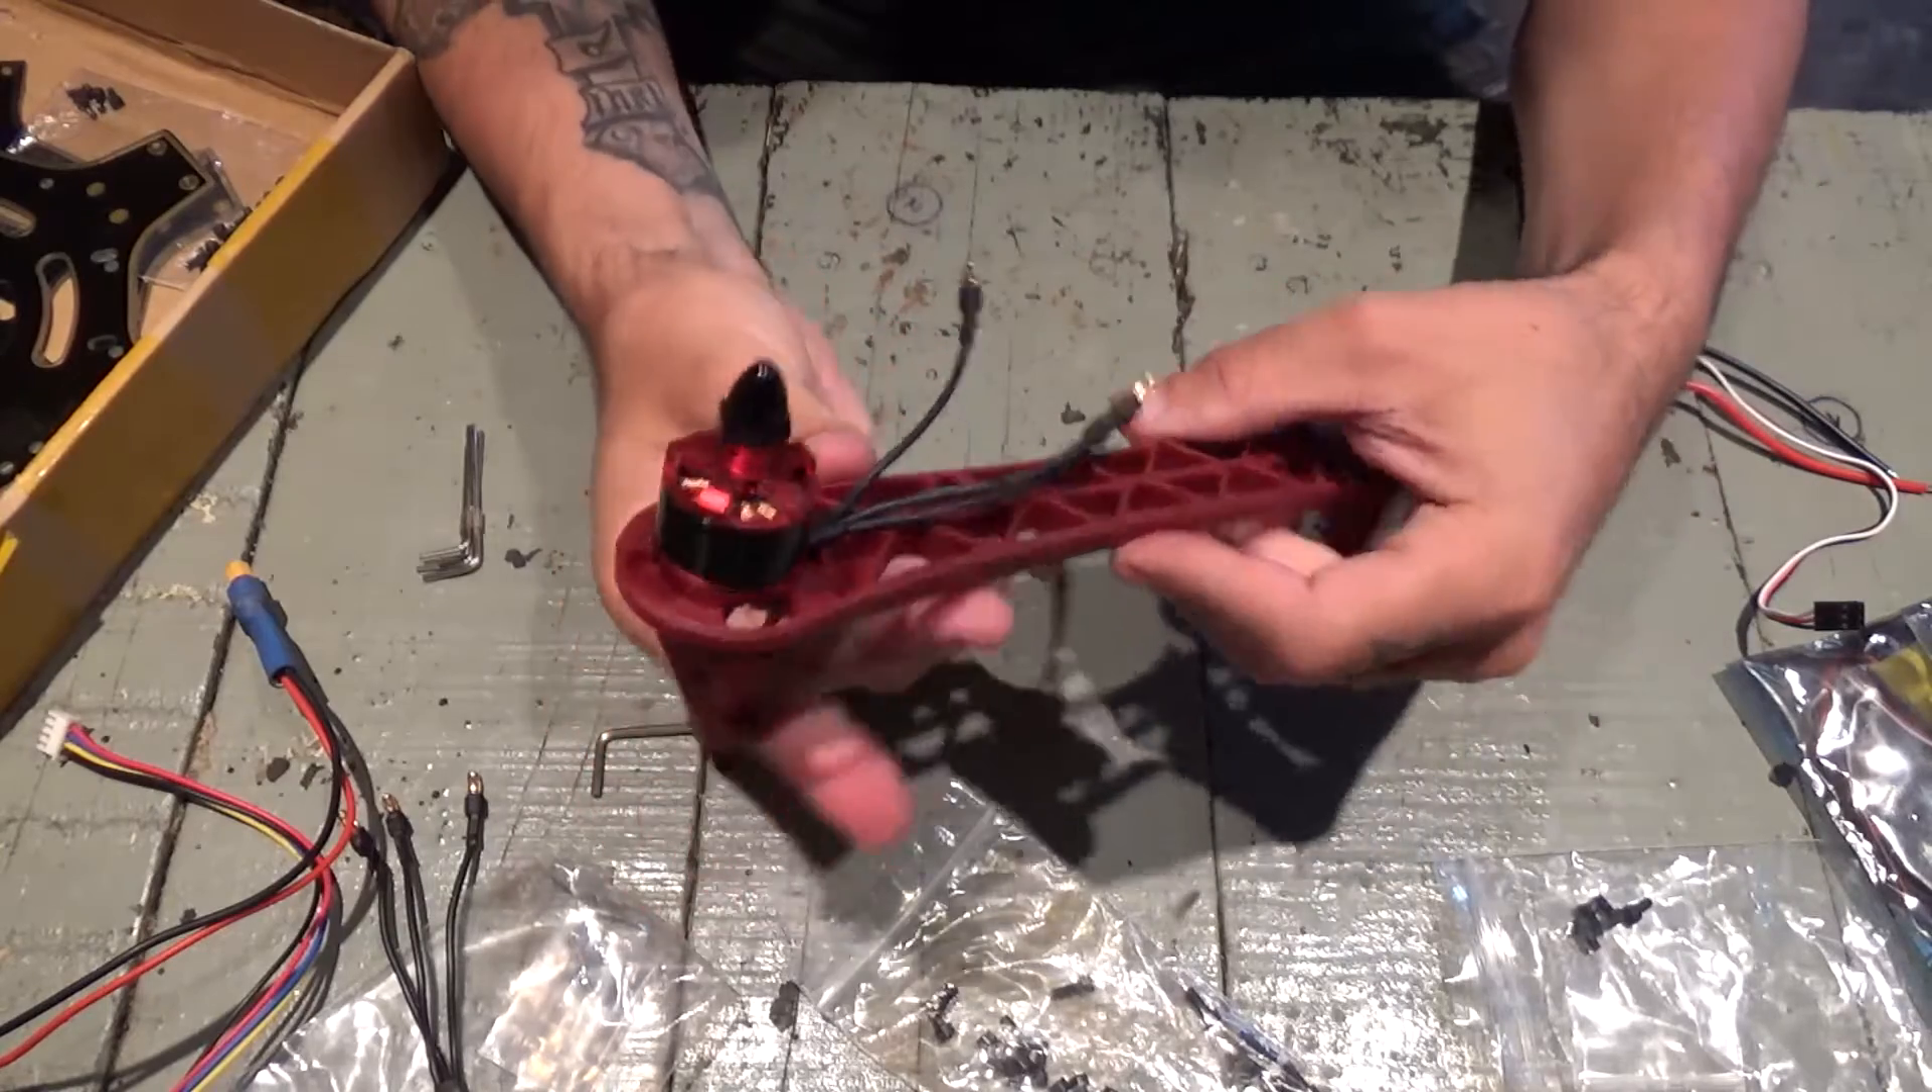The motor is pretty much in place in the arm.